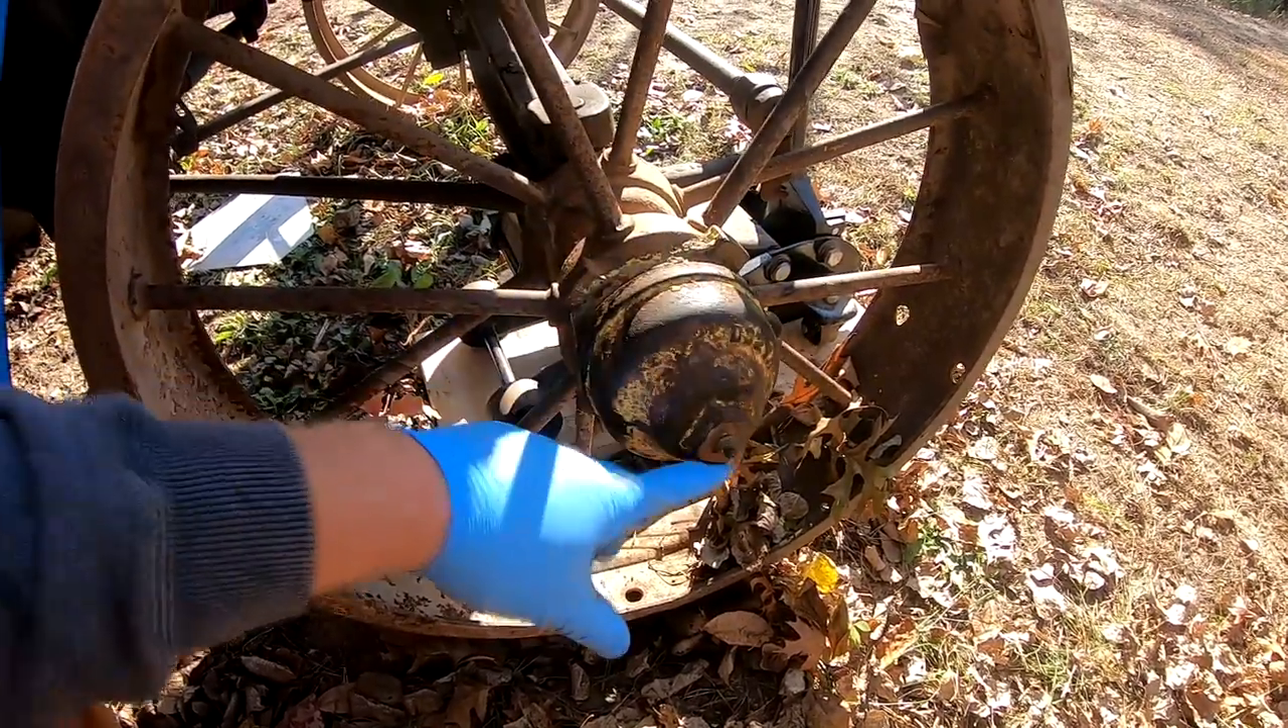Got the front wheel off the ground and all we have to do is remove this center cap.